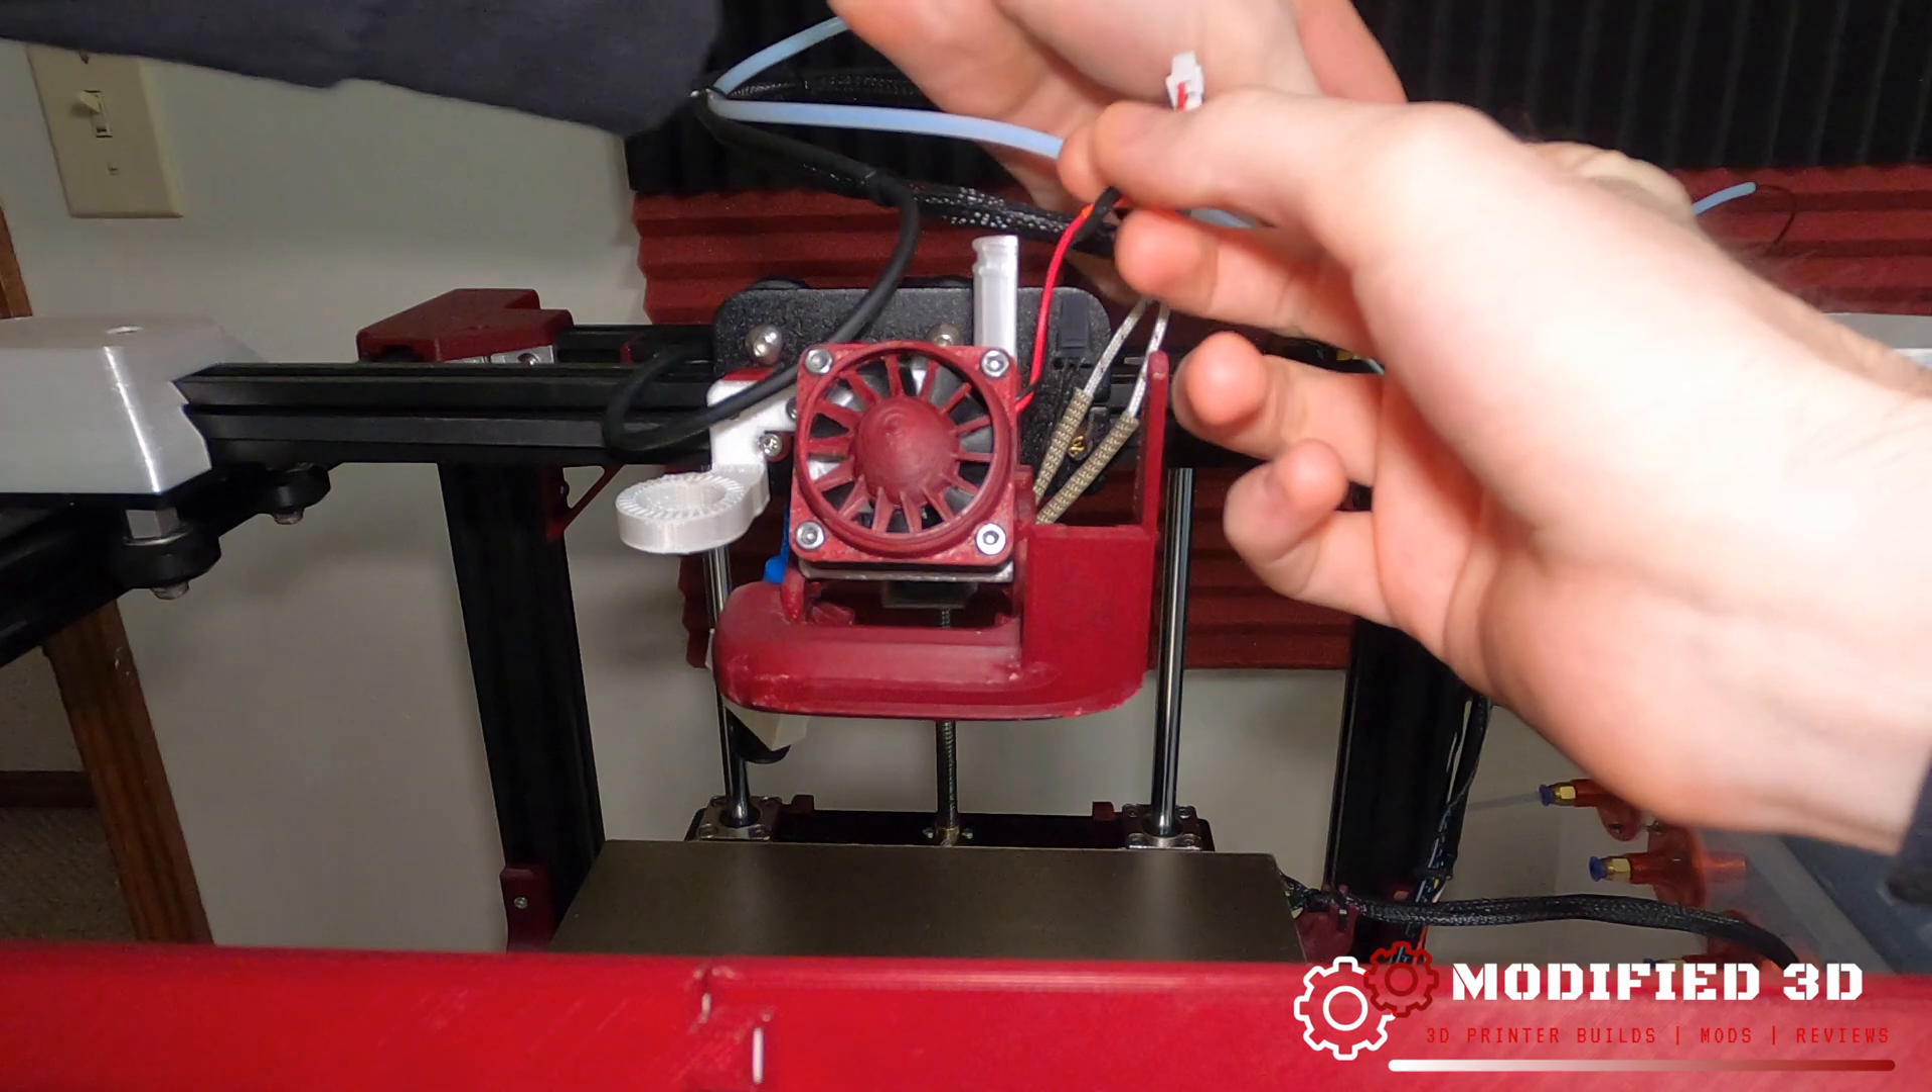And we can go ahead and swap this over to the Hero Me Gen 5. So we got our fan in place.